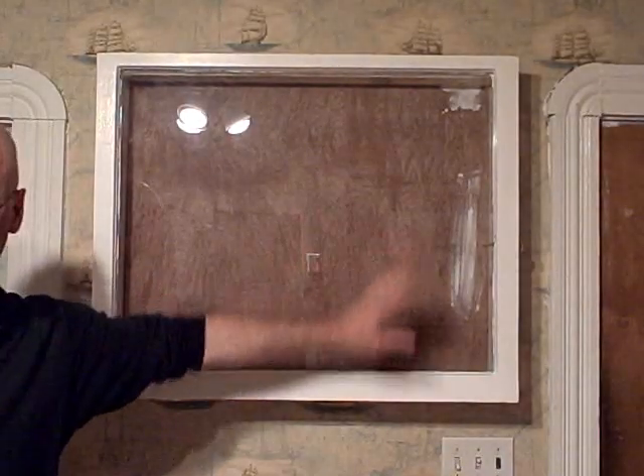Okay, I've got that wall diorama mounted up on the wall.